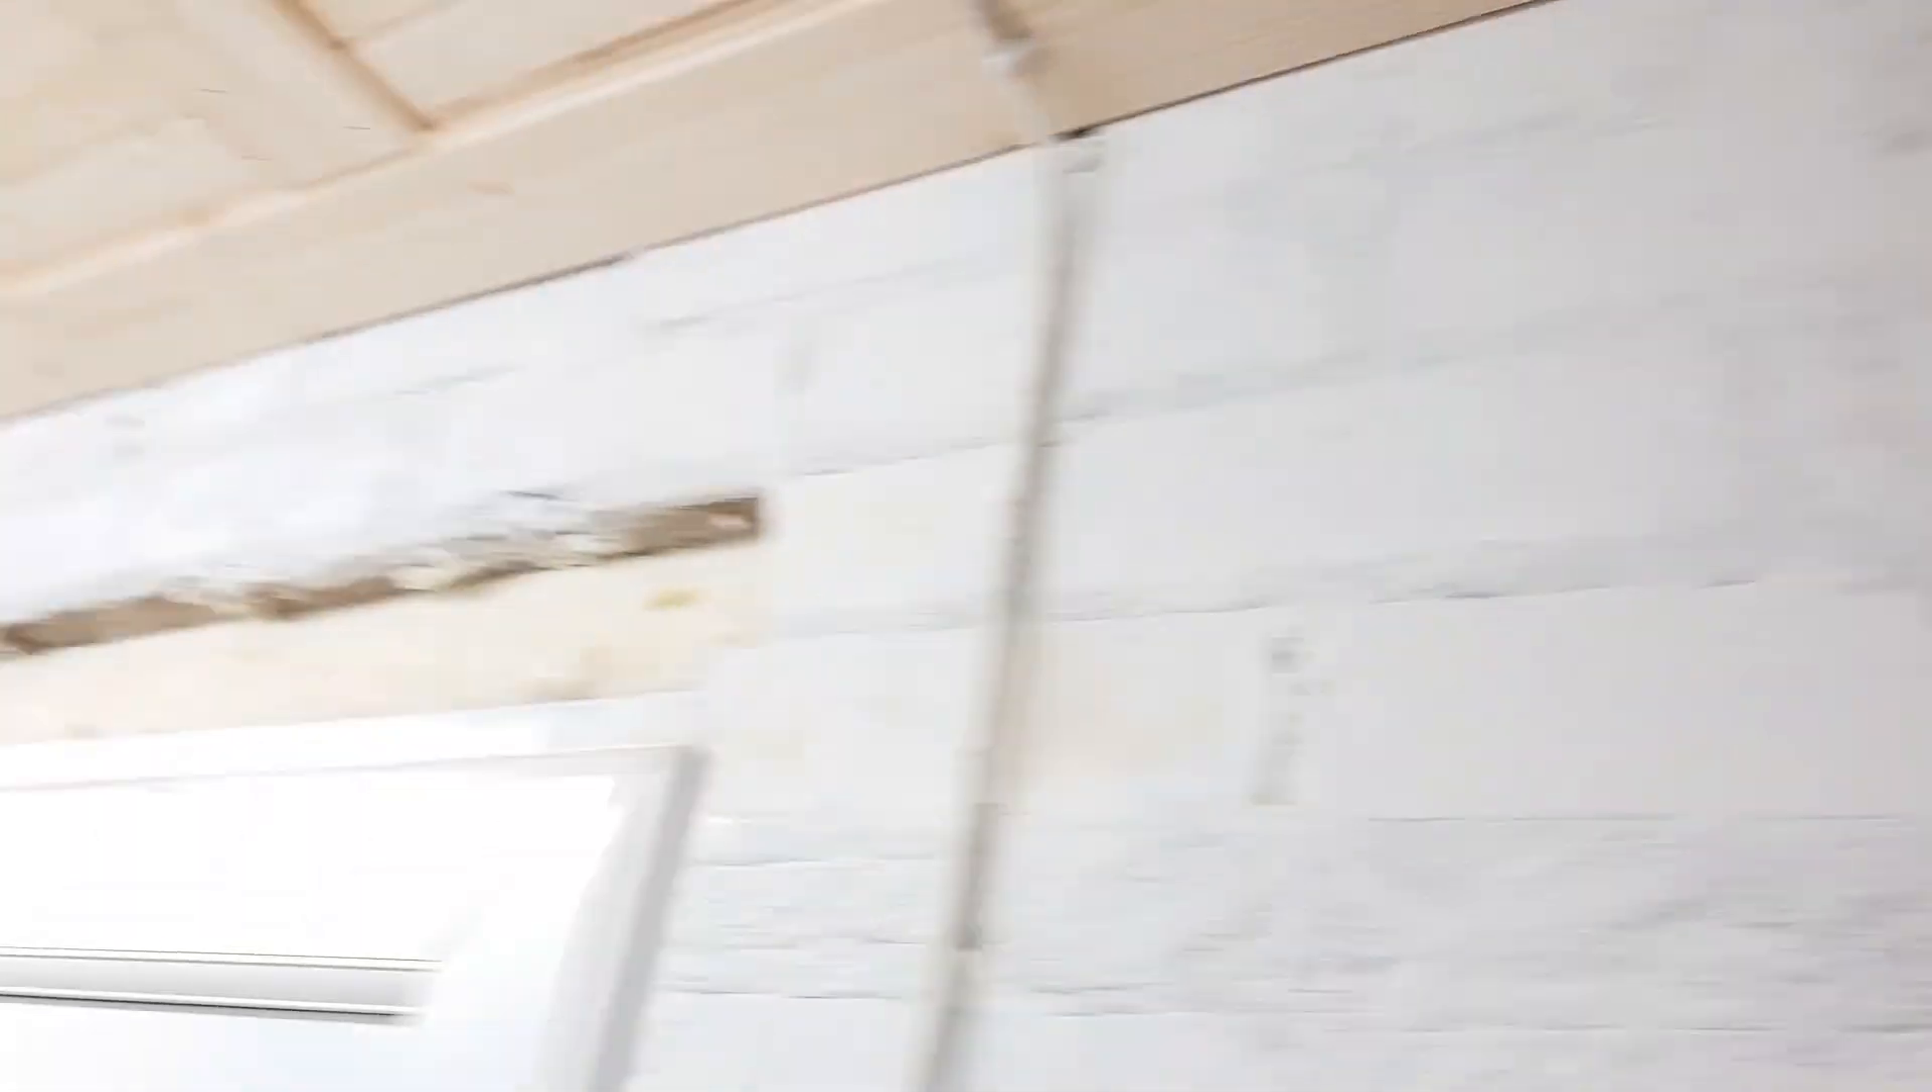I've got some pretty big holes up in the masonry work as well and there's a little gap up here because the walls they threw these places up they didn't really build them too great these coal bunkers so we've got gaps around.